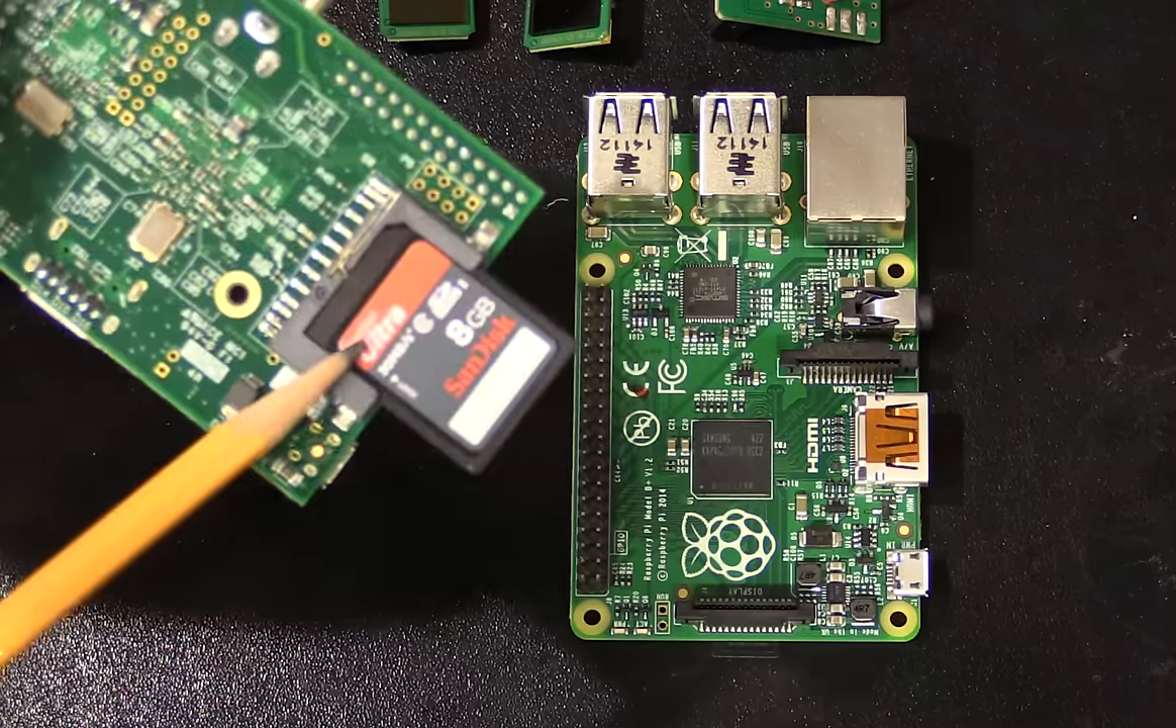The SD card is a full-size SD card and it sticks out considerably over the edge of the Raspberry Pi Model B, as you can see.